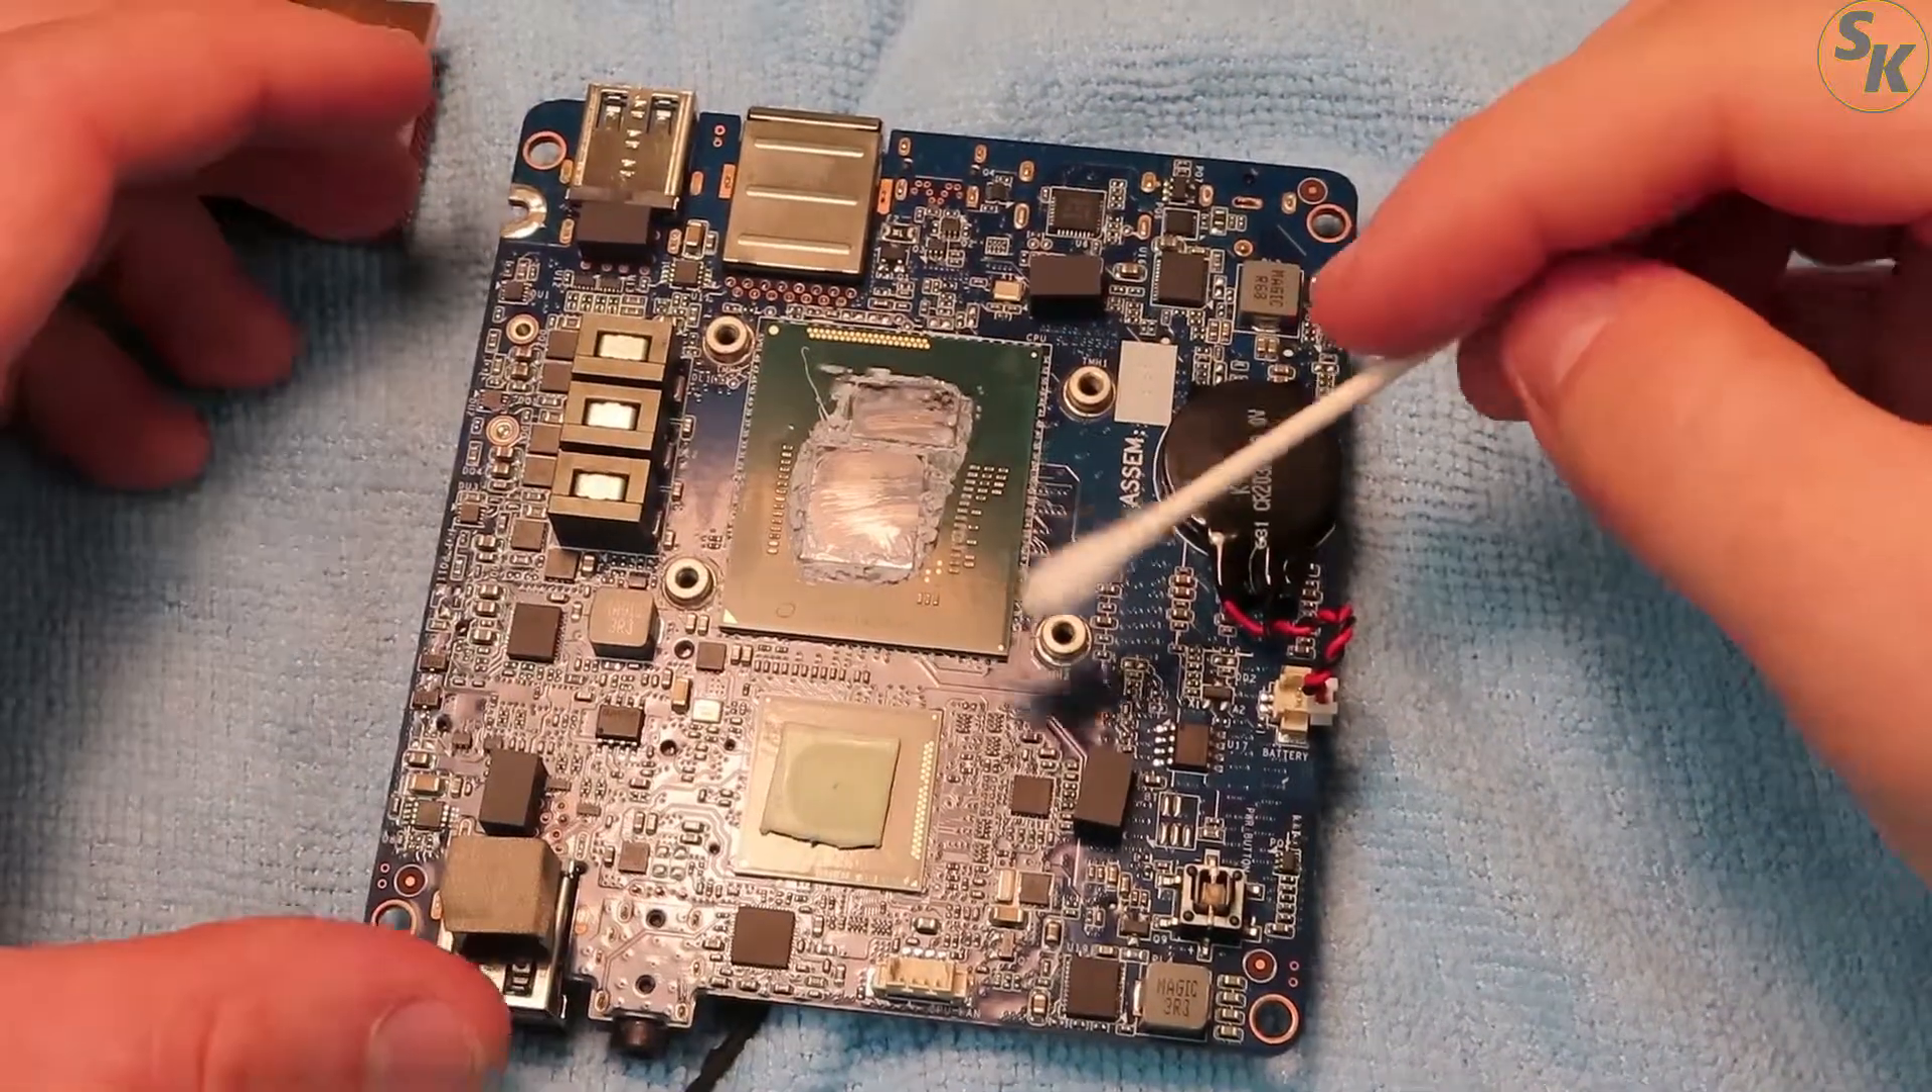With the heatsink taken out, we have an exposed processor.